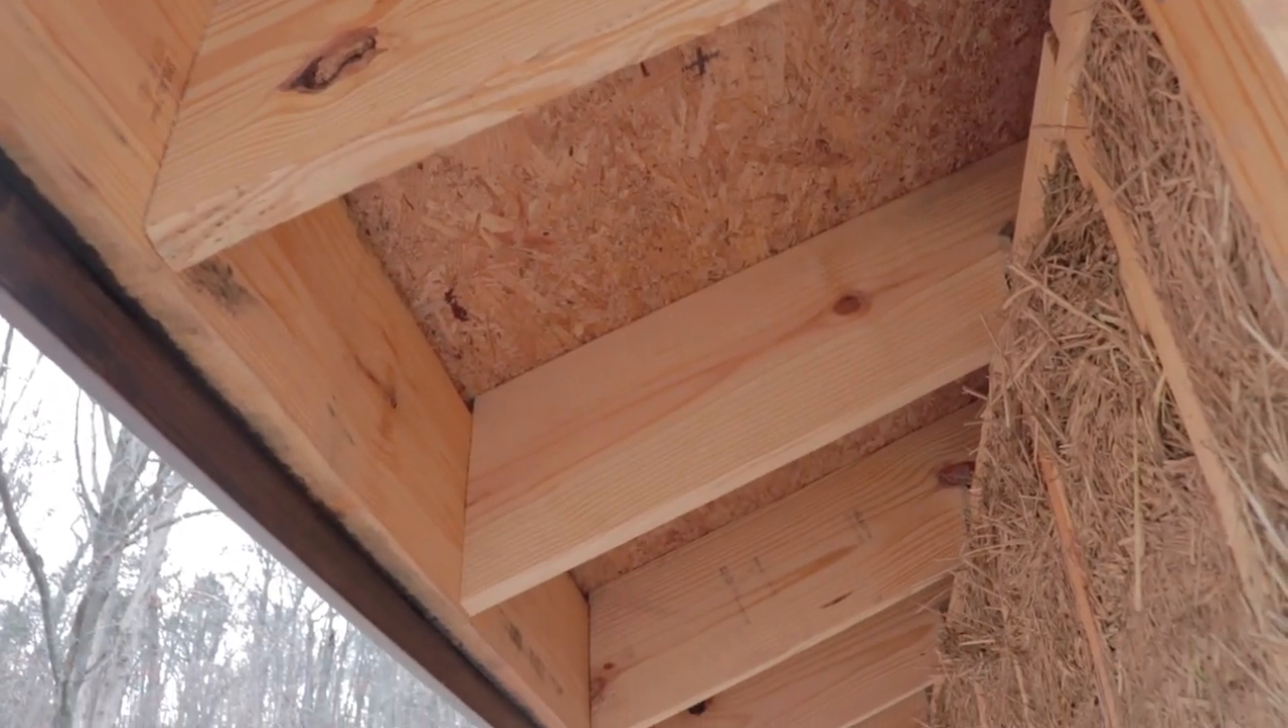And underneath here is still unfinished. I have not installed the soffits yet.